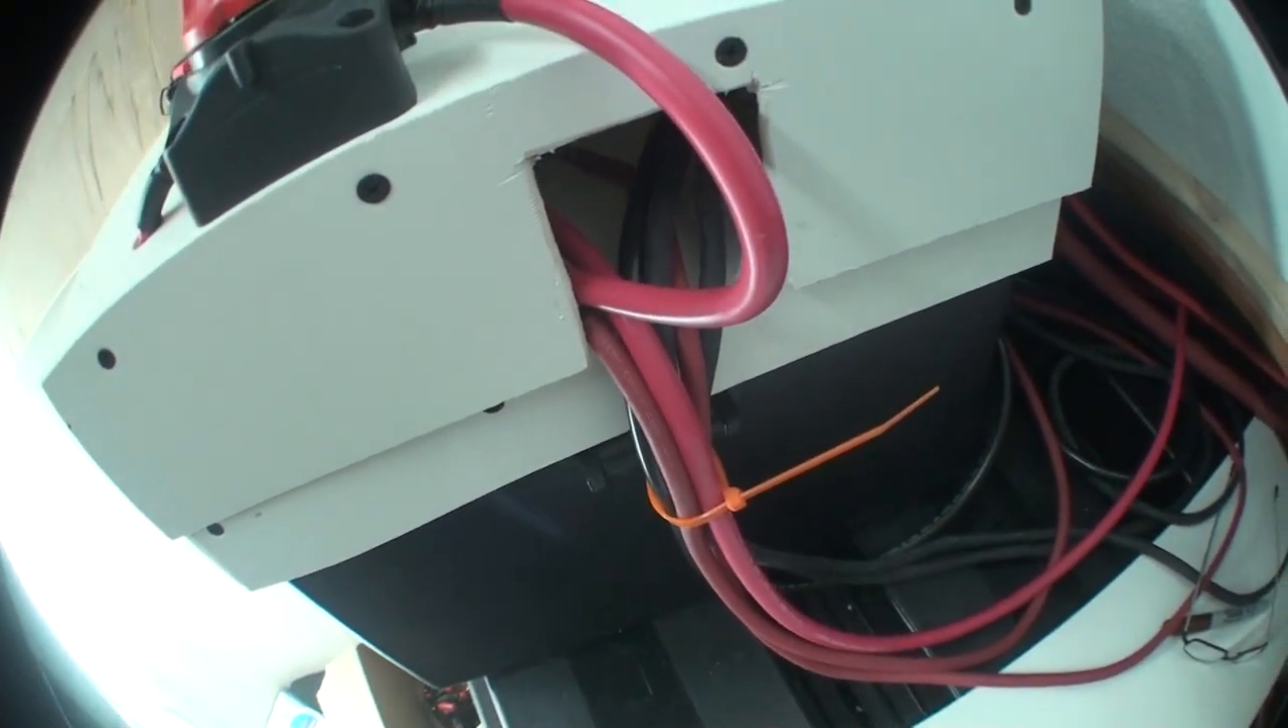I have all the negative and positive cables coming in through this one little cutout here.